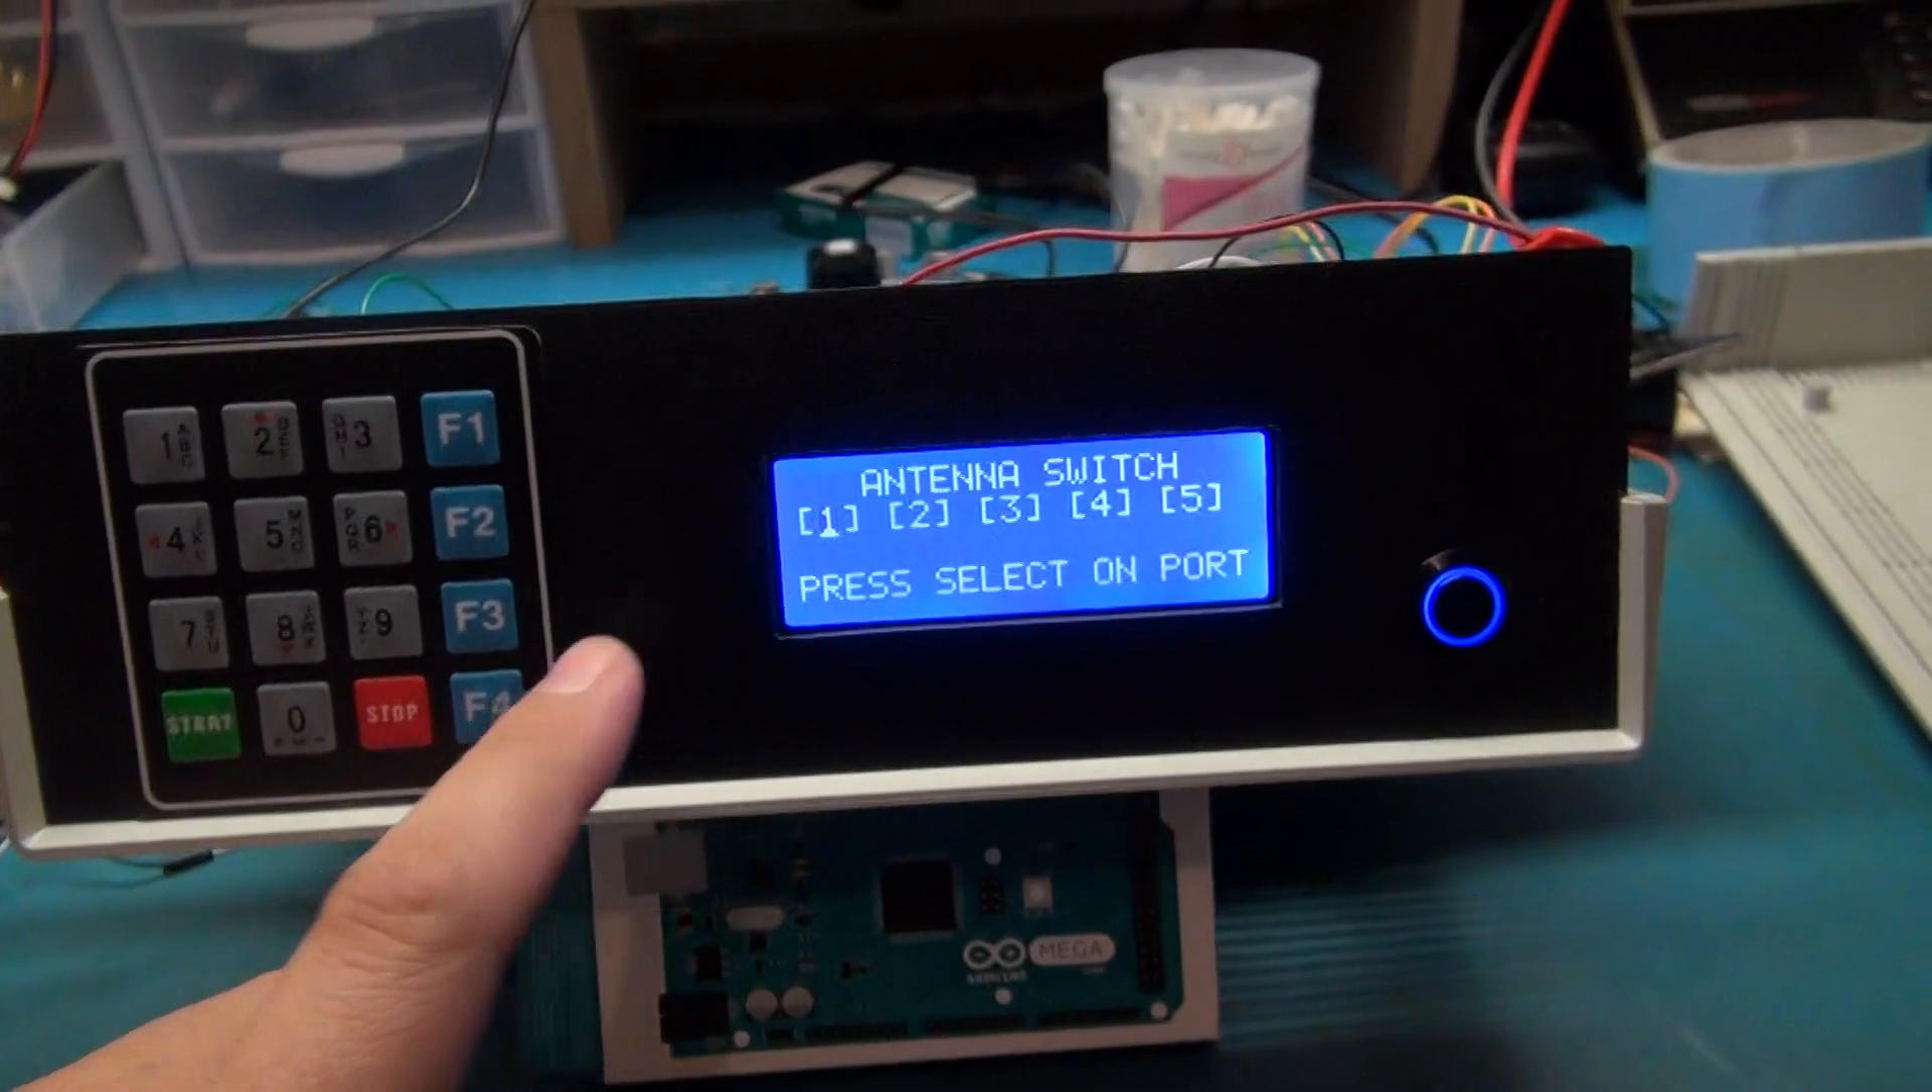I've mounted the keypad switch on this front panel along with a 20x4 LCD display and I got a nice illuminated push-button switch on the inside.